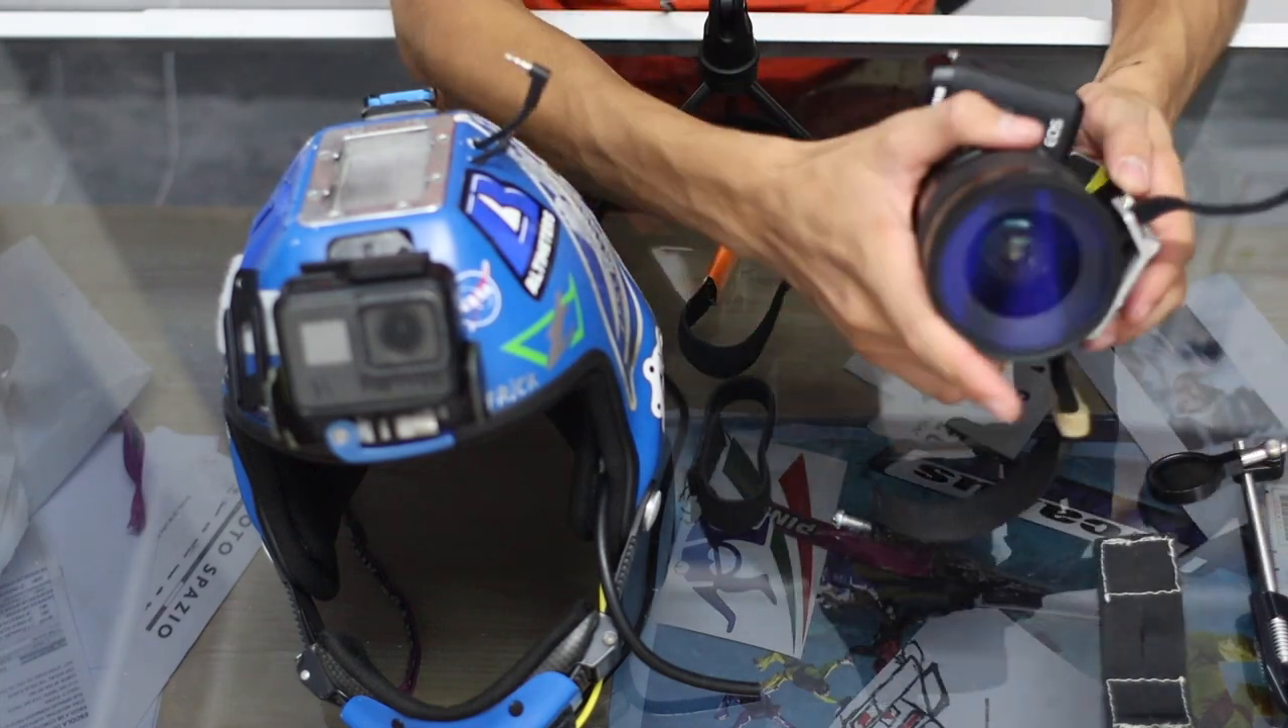So now we have our gopro on.